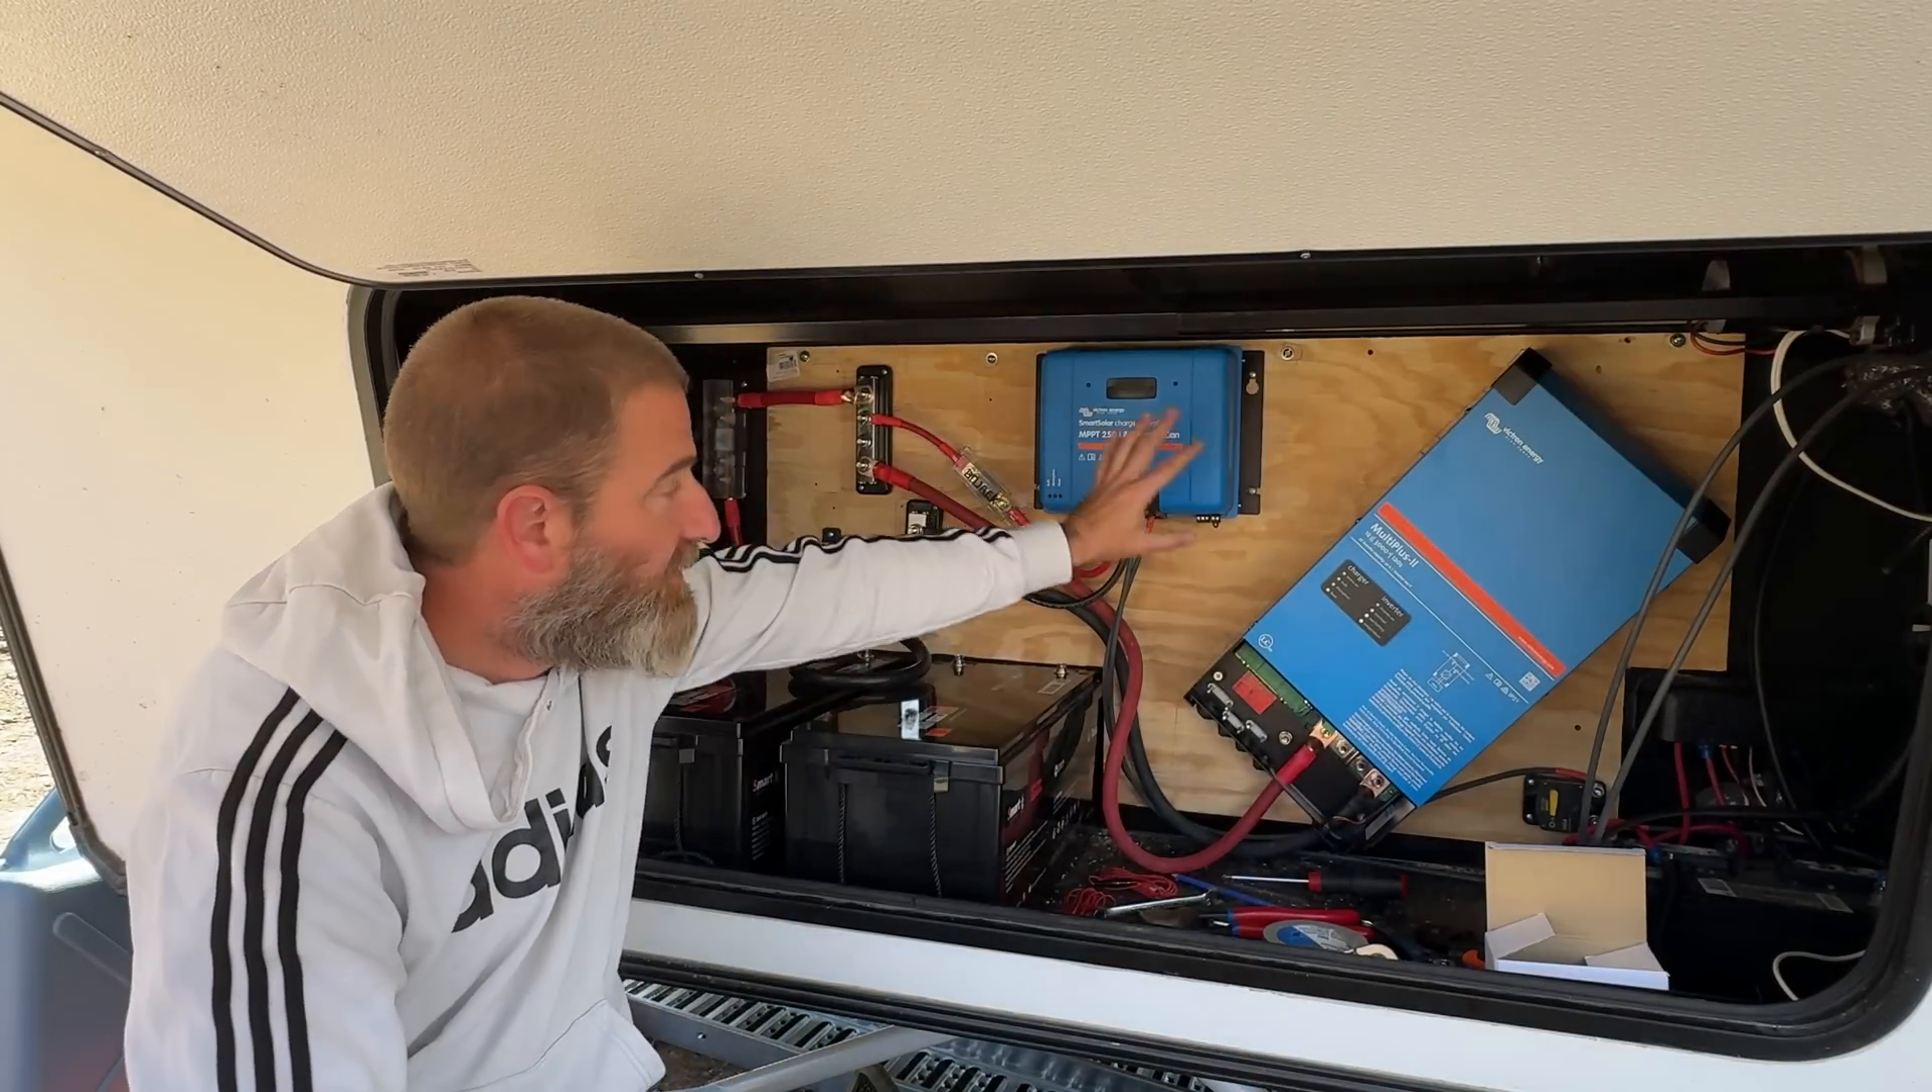Inverters mounted solar chargers mounted and everything is wired up for the solar charger.